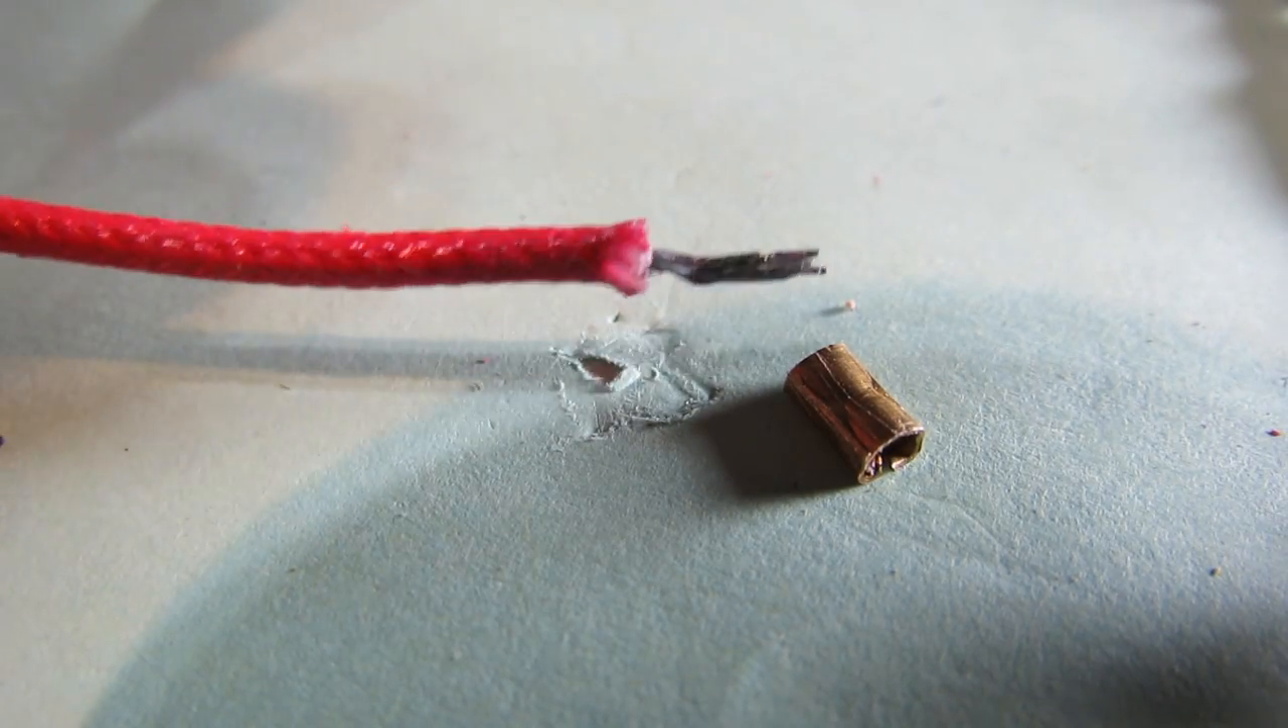I've got the brass crimp sleeve off the end of the fuse, and I managed to get my wire out without damaging anything.